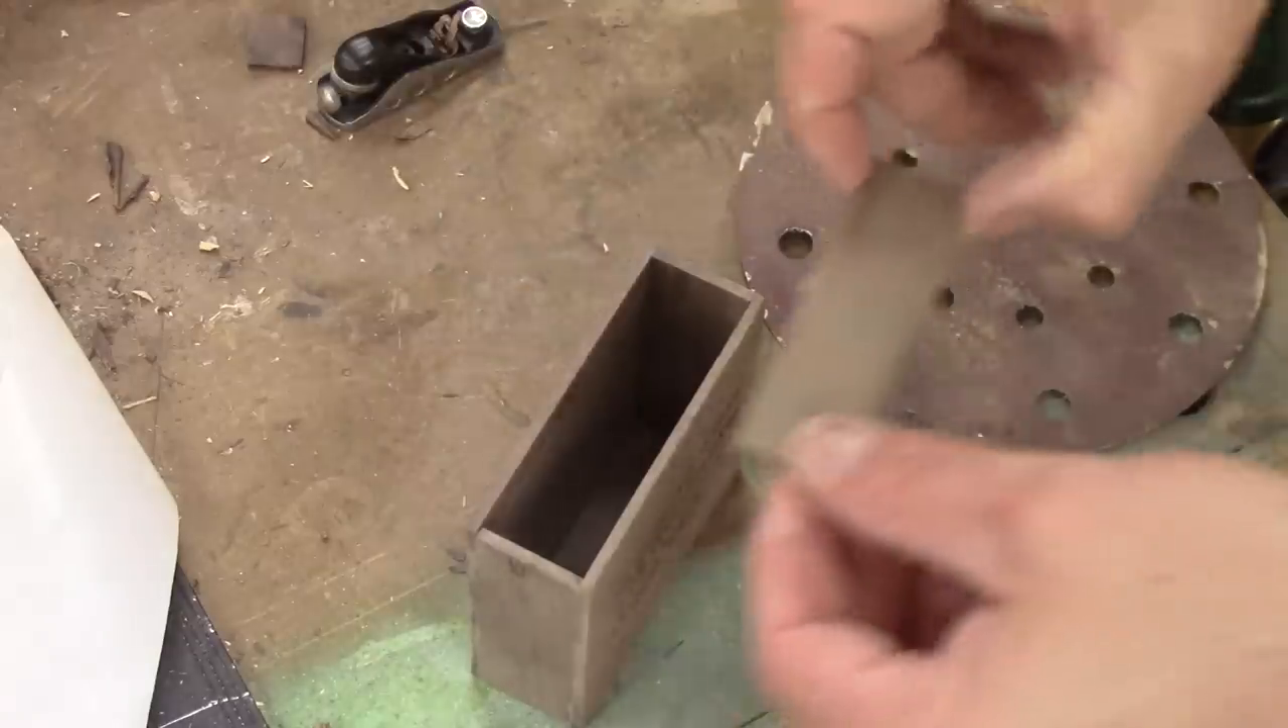But the box is missing a cover.